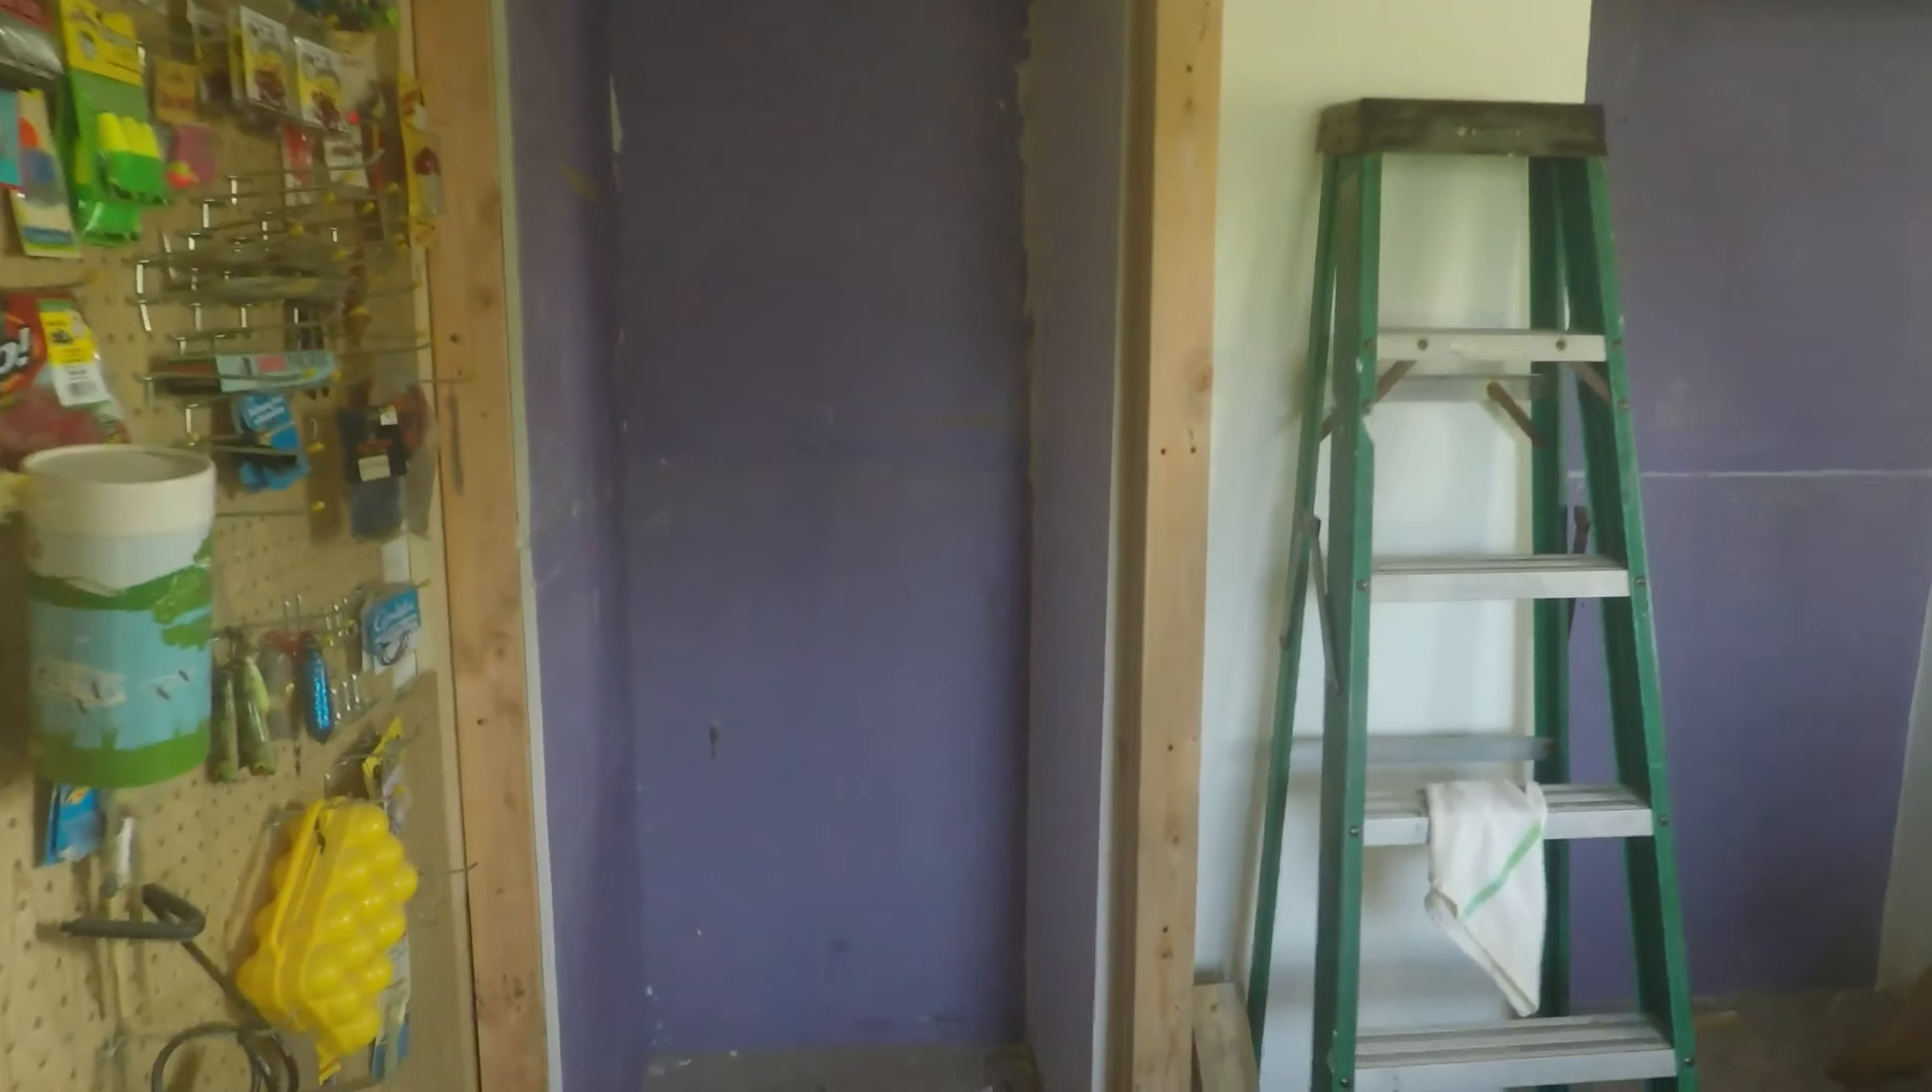So I've got the drywall in here on my closet now this was the wall I was doing earlier and you can see here it's done up to the top and come all the way down.